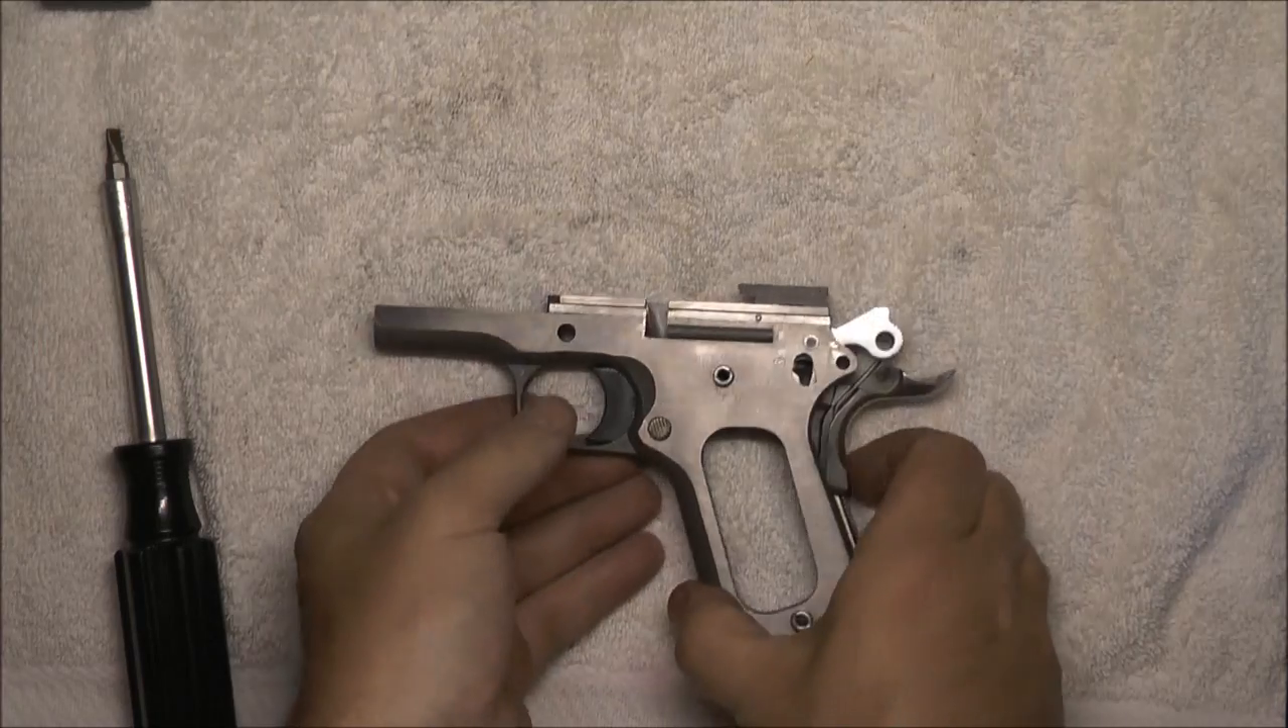Okay, we've got the grips removed.